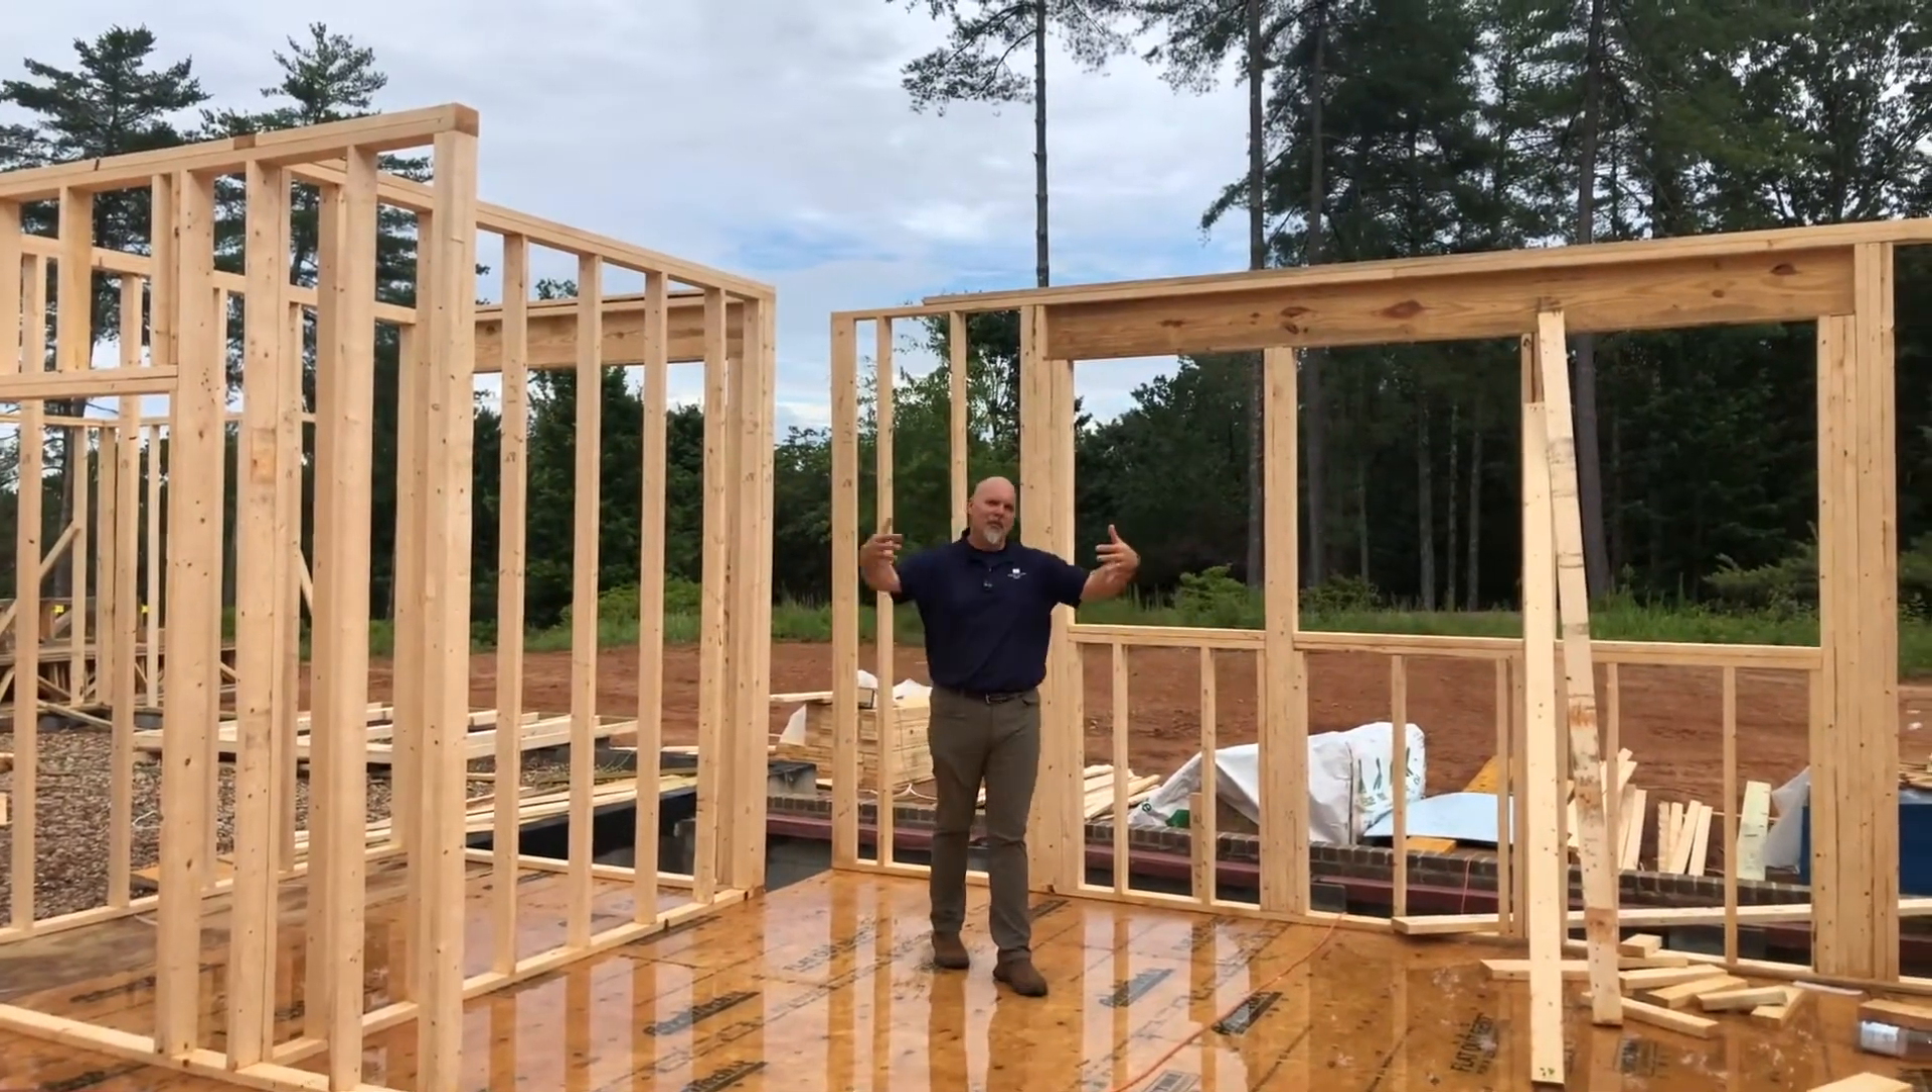You can see on the outside here that all of our walls are going up. The sheathing is not on the outside of the wall so you can see through these walls right now.